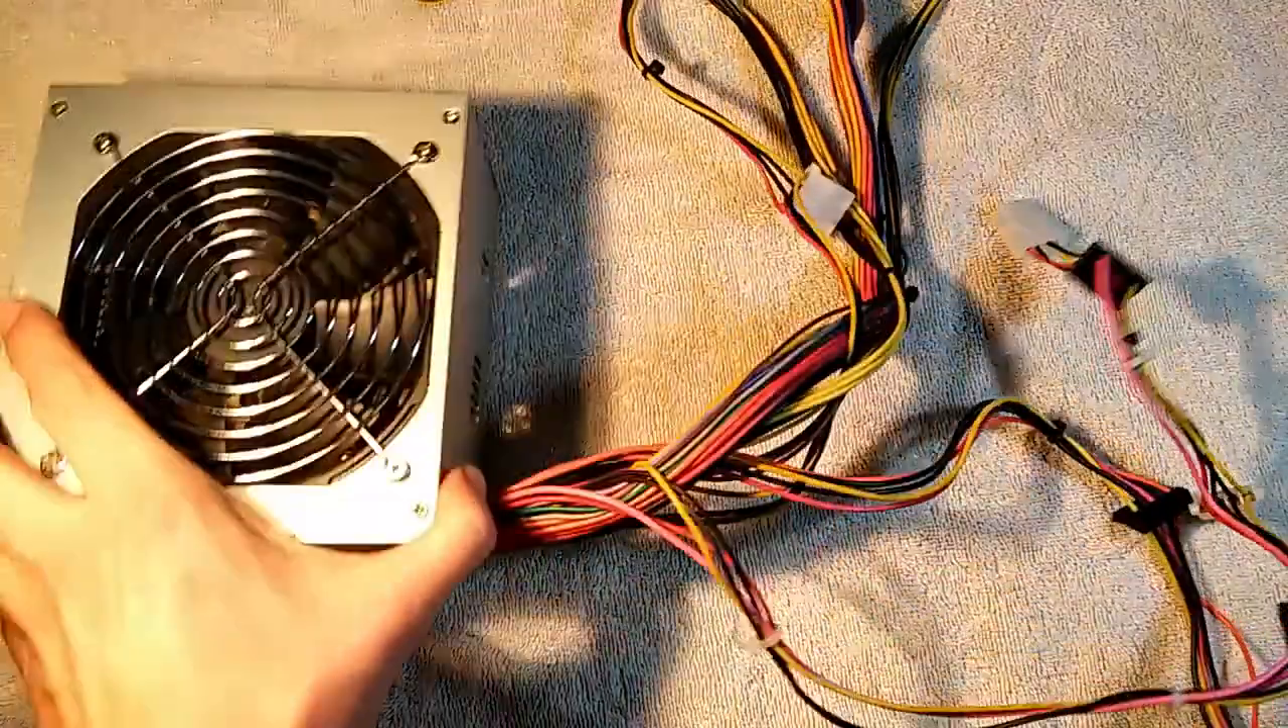We've got our power supply all put back together again.